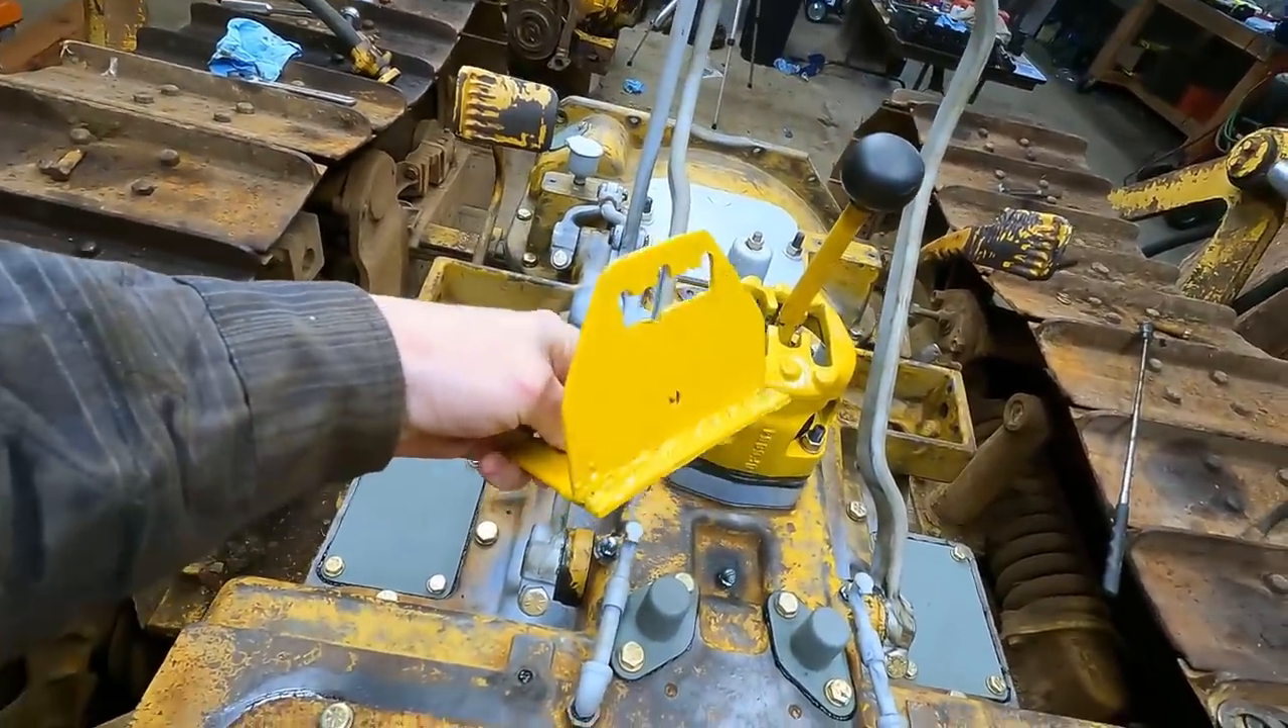One other thing I haven't installed yet is this. This is the winch gear selector.